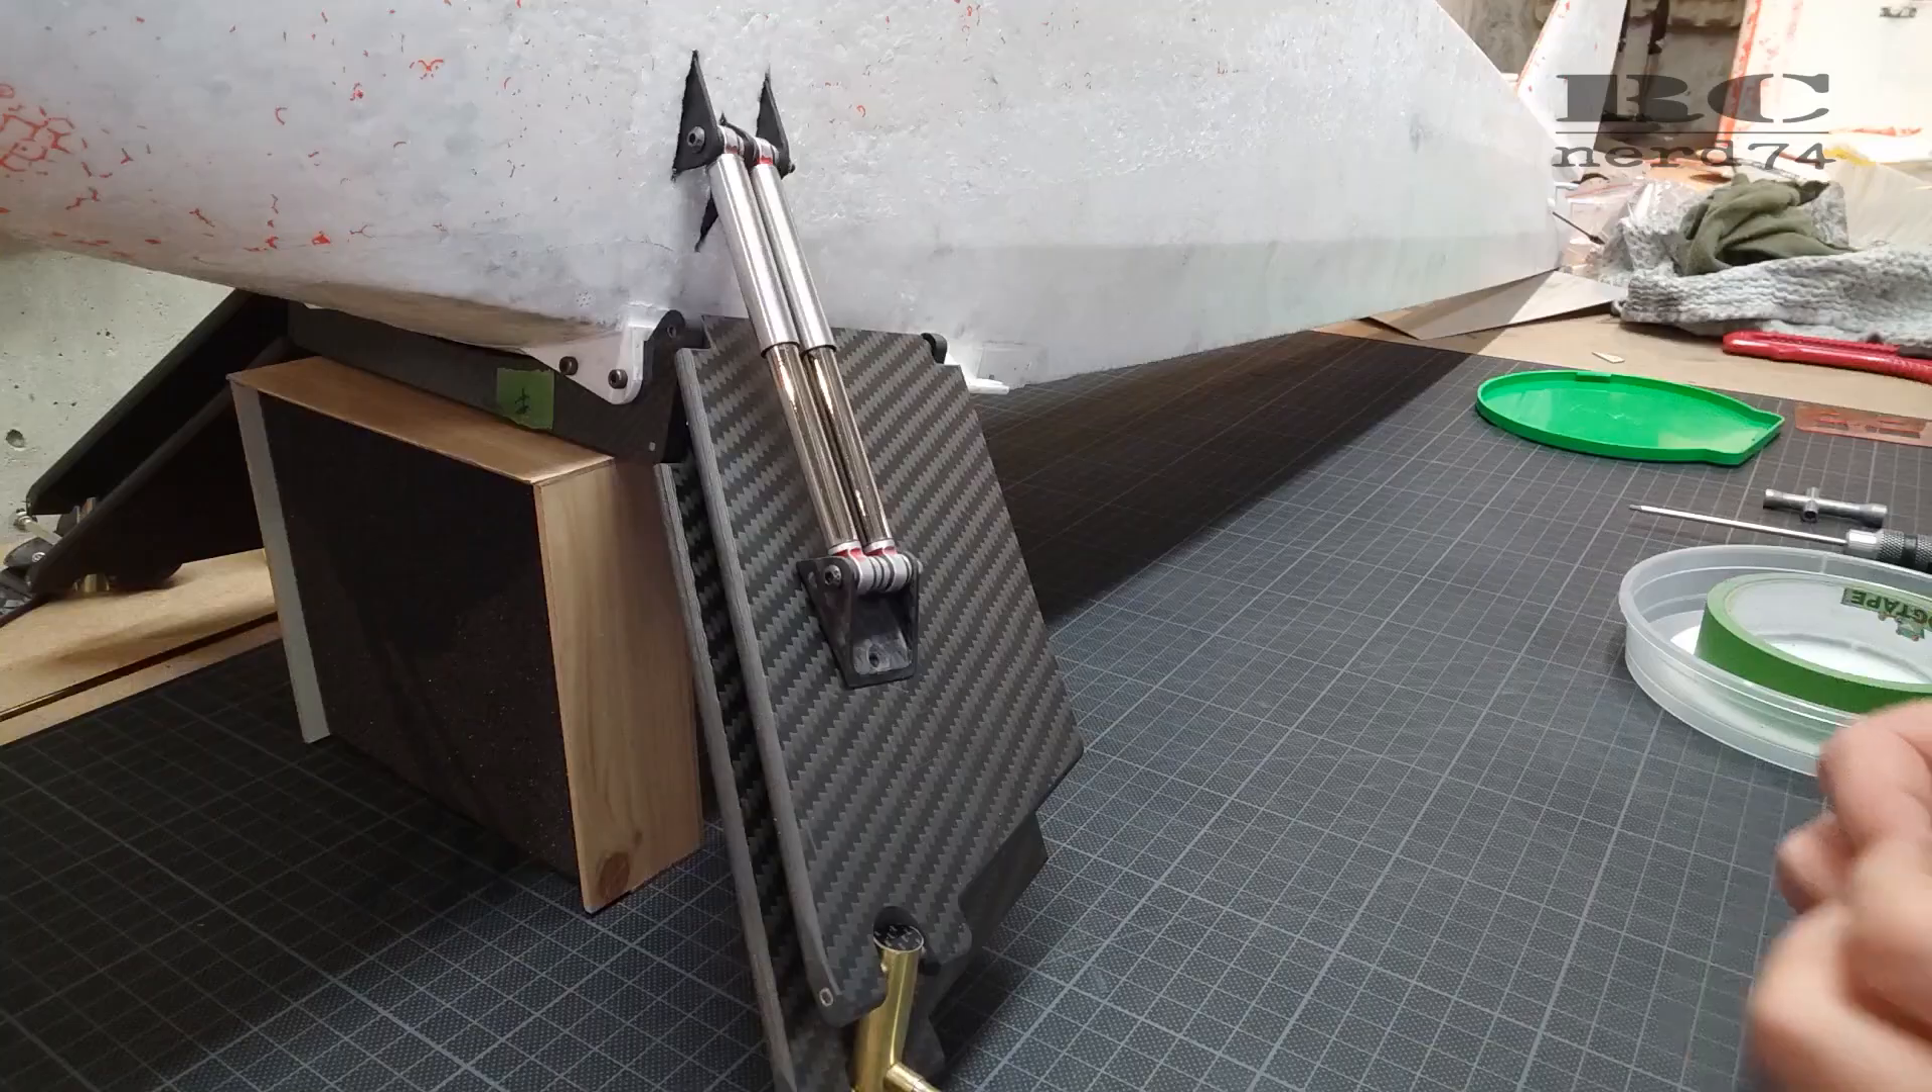So I installed the mounts on shocks and checked the position.